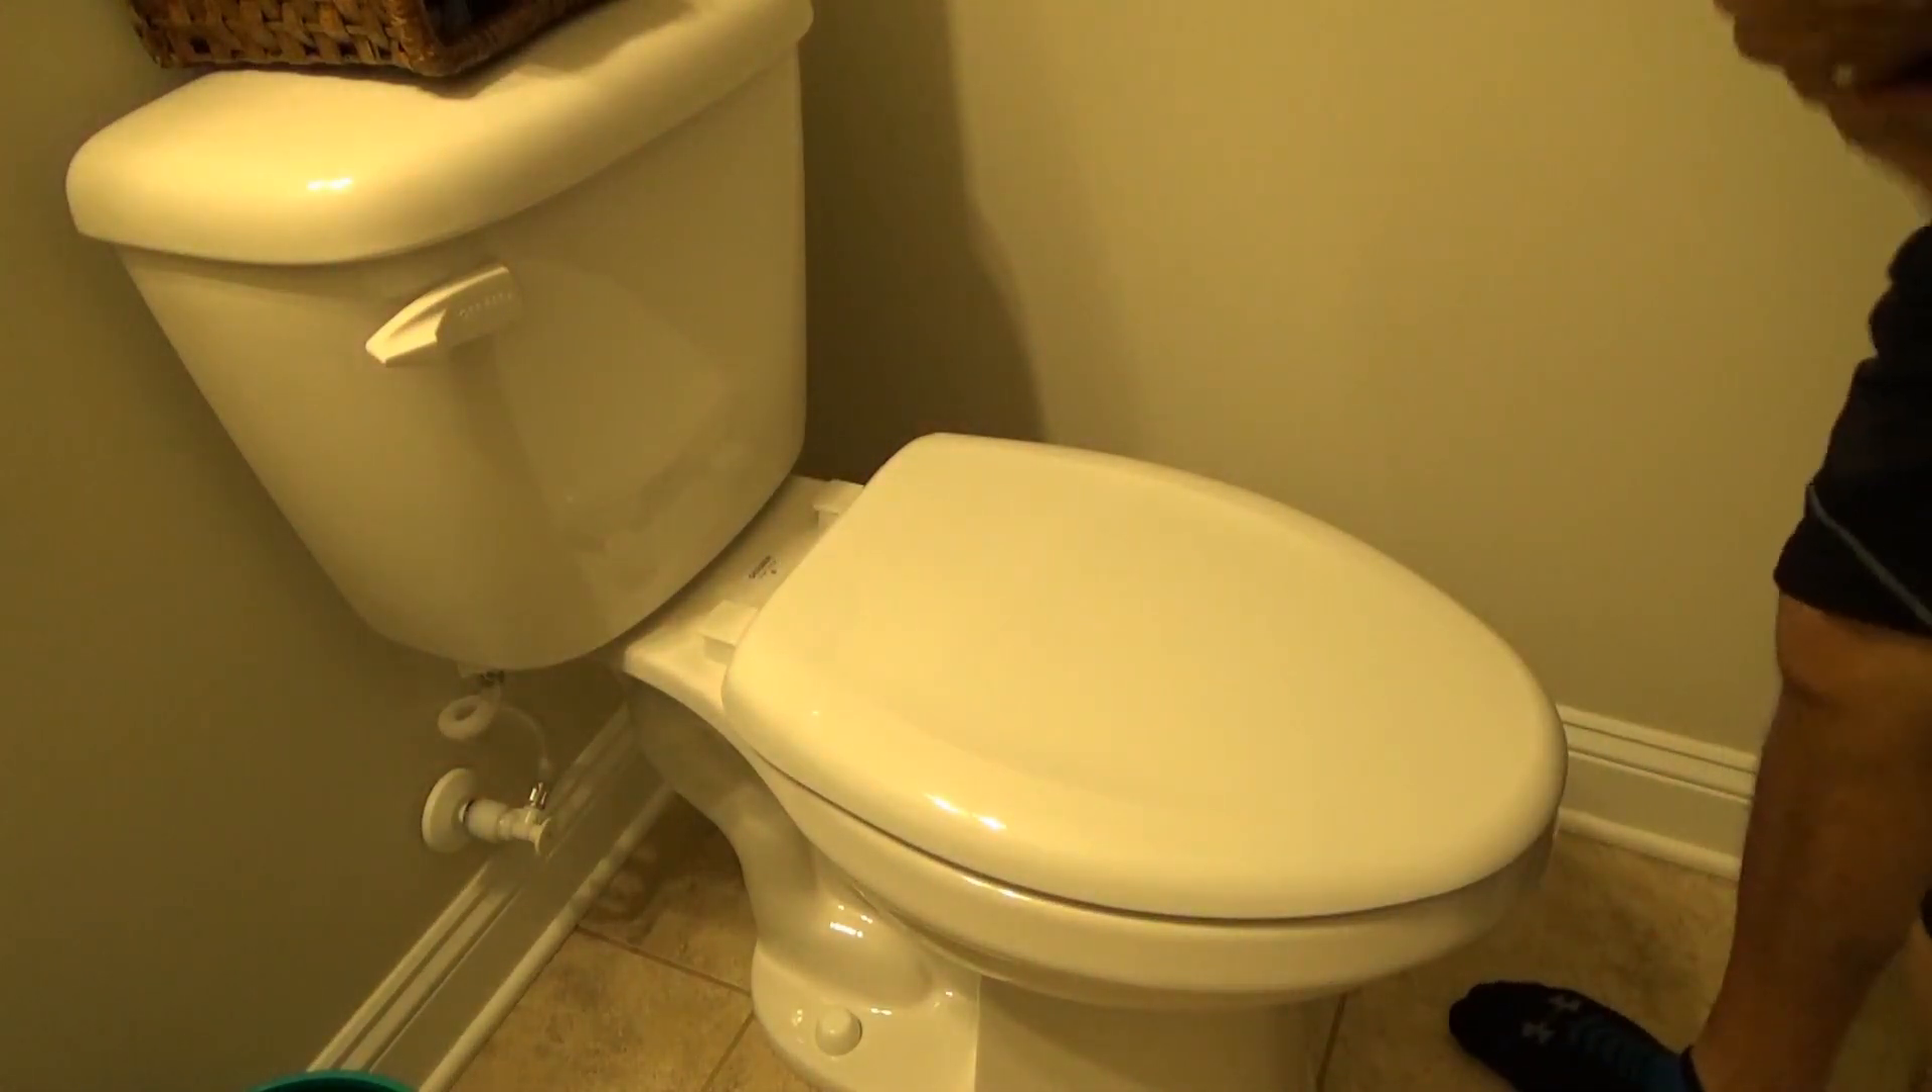Shut the cap and the seat is installed.